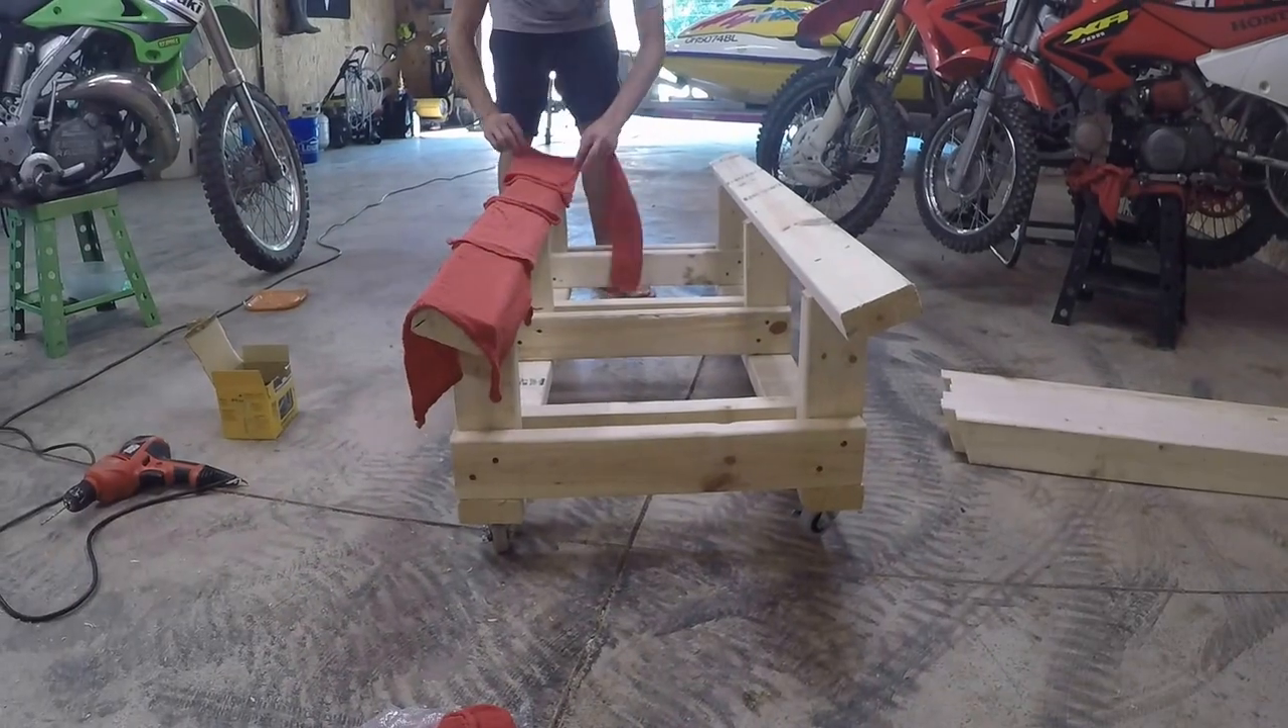So the cart's pretty much finished now we're just gonna be covering the bunks.